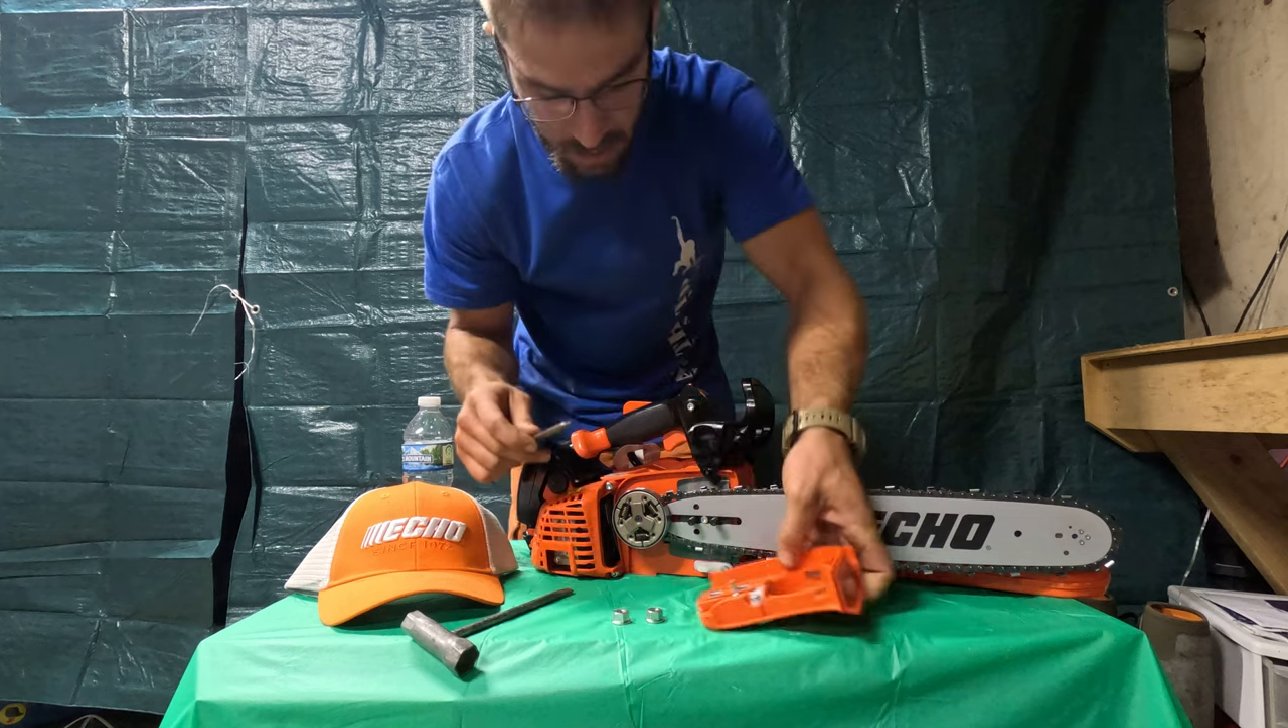So we uh we got our cover off.